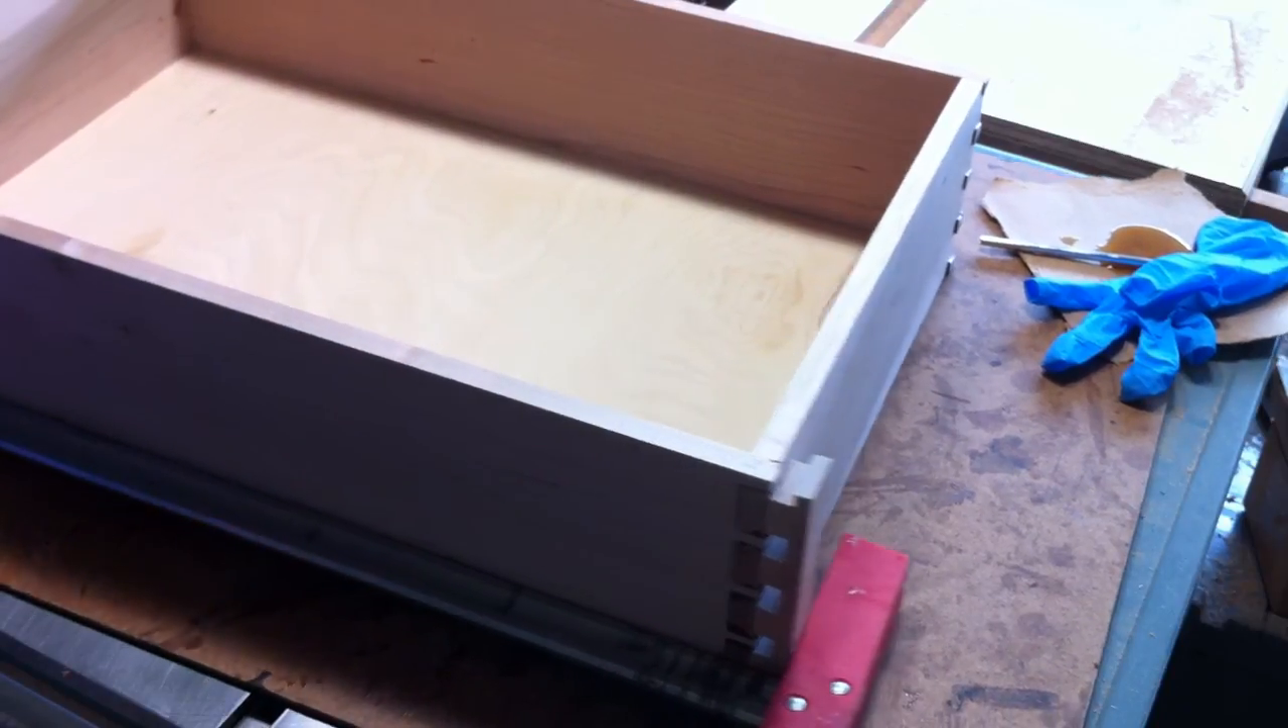Once I had the glue on all the dovetails, I went ahead and put everything together.